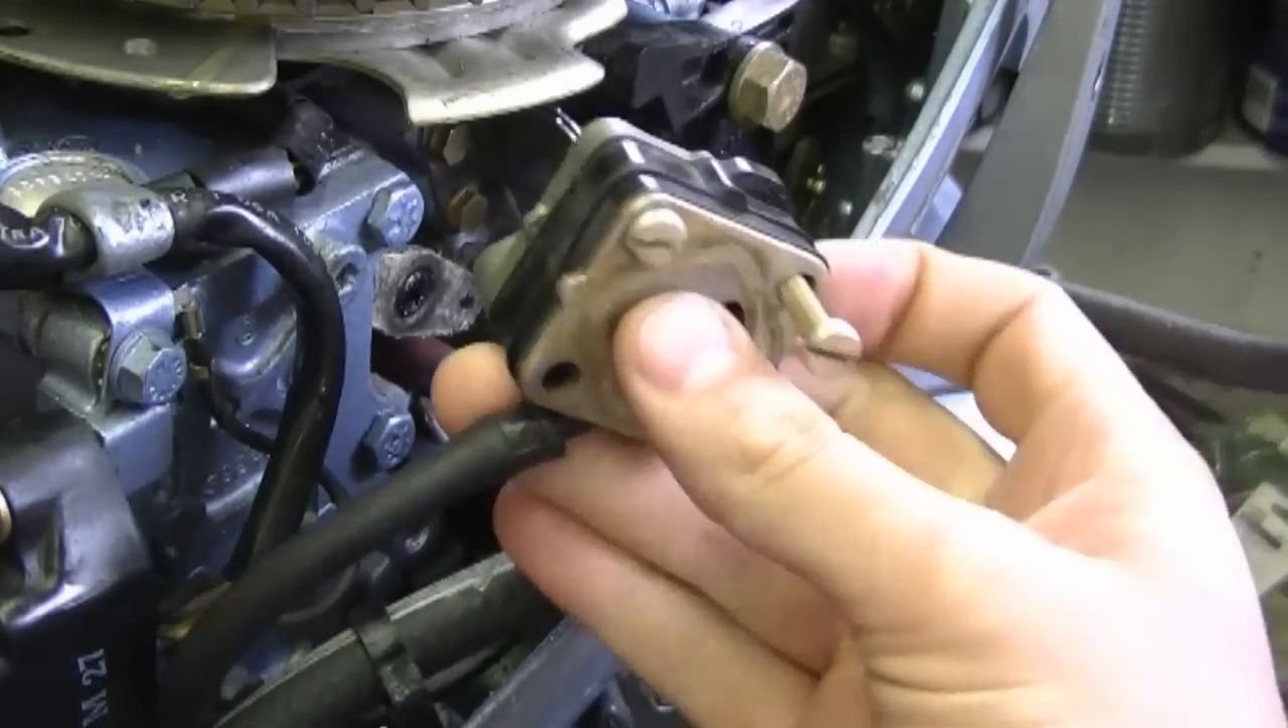Now the pump's off the engine except for the fuel line being connected to it.